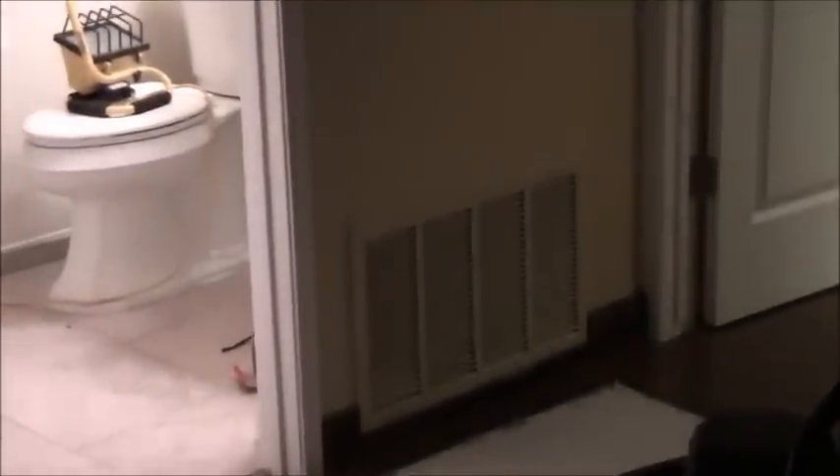I've already put the grill back on, I bought four new screws for that.